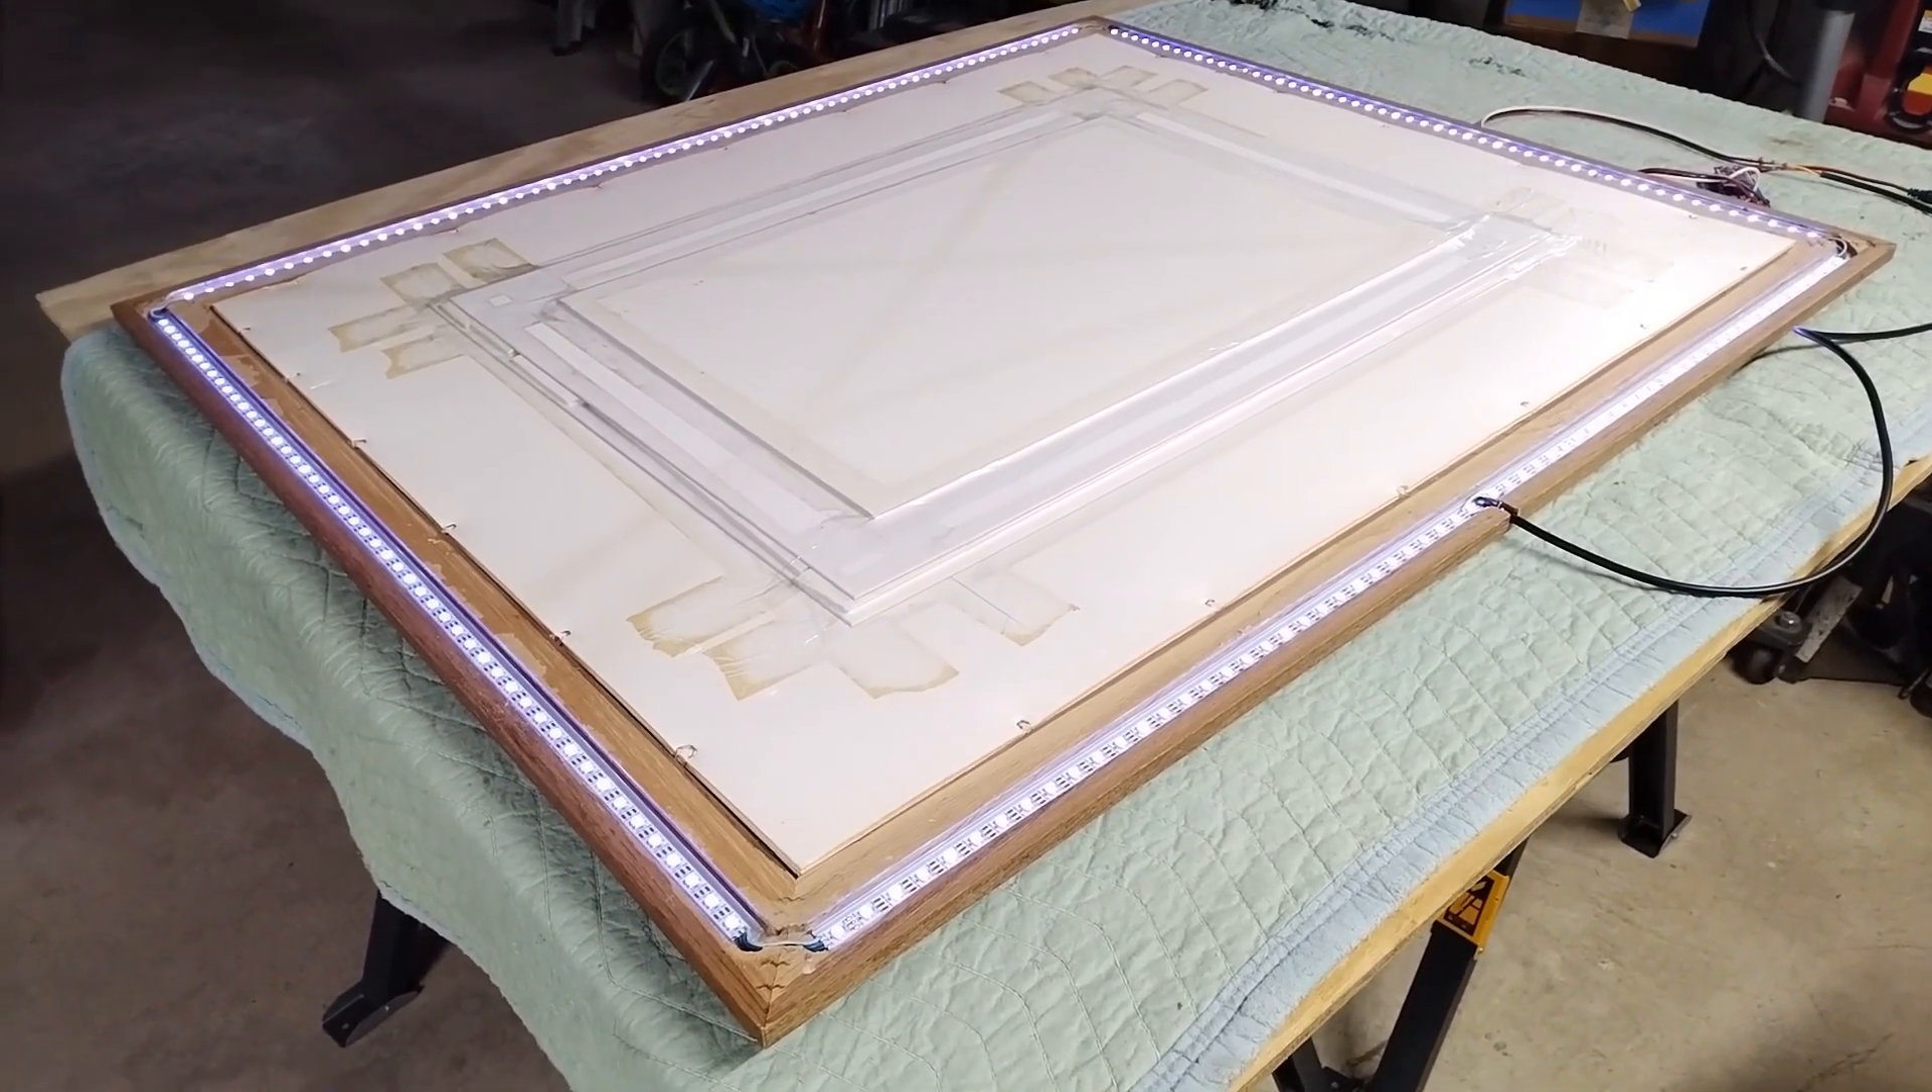Okay, we have all the LEDs fastened down. They're on. They're on. Everything is working correctly.